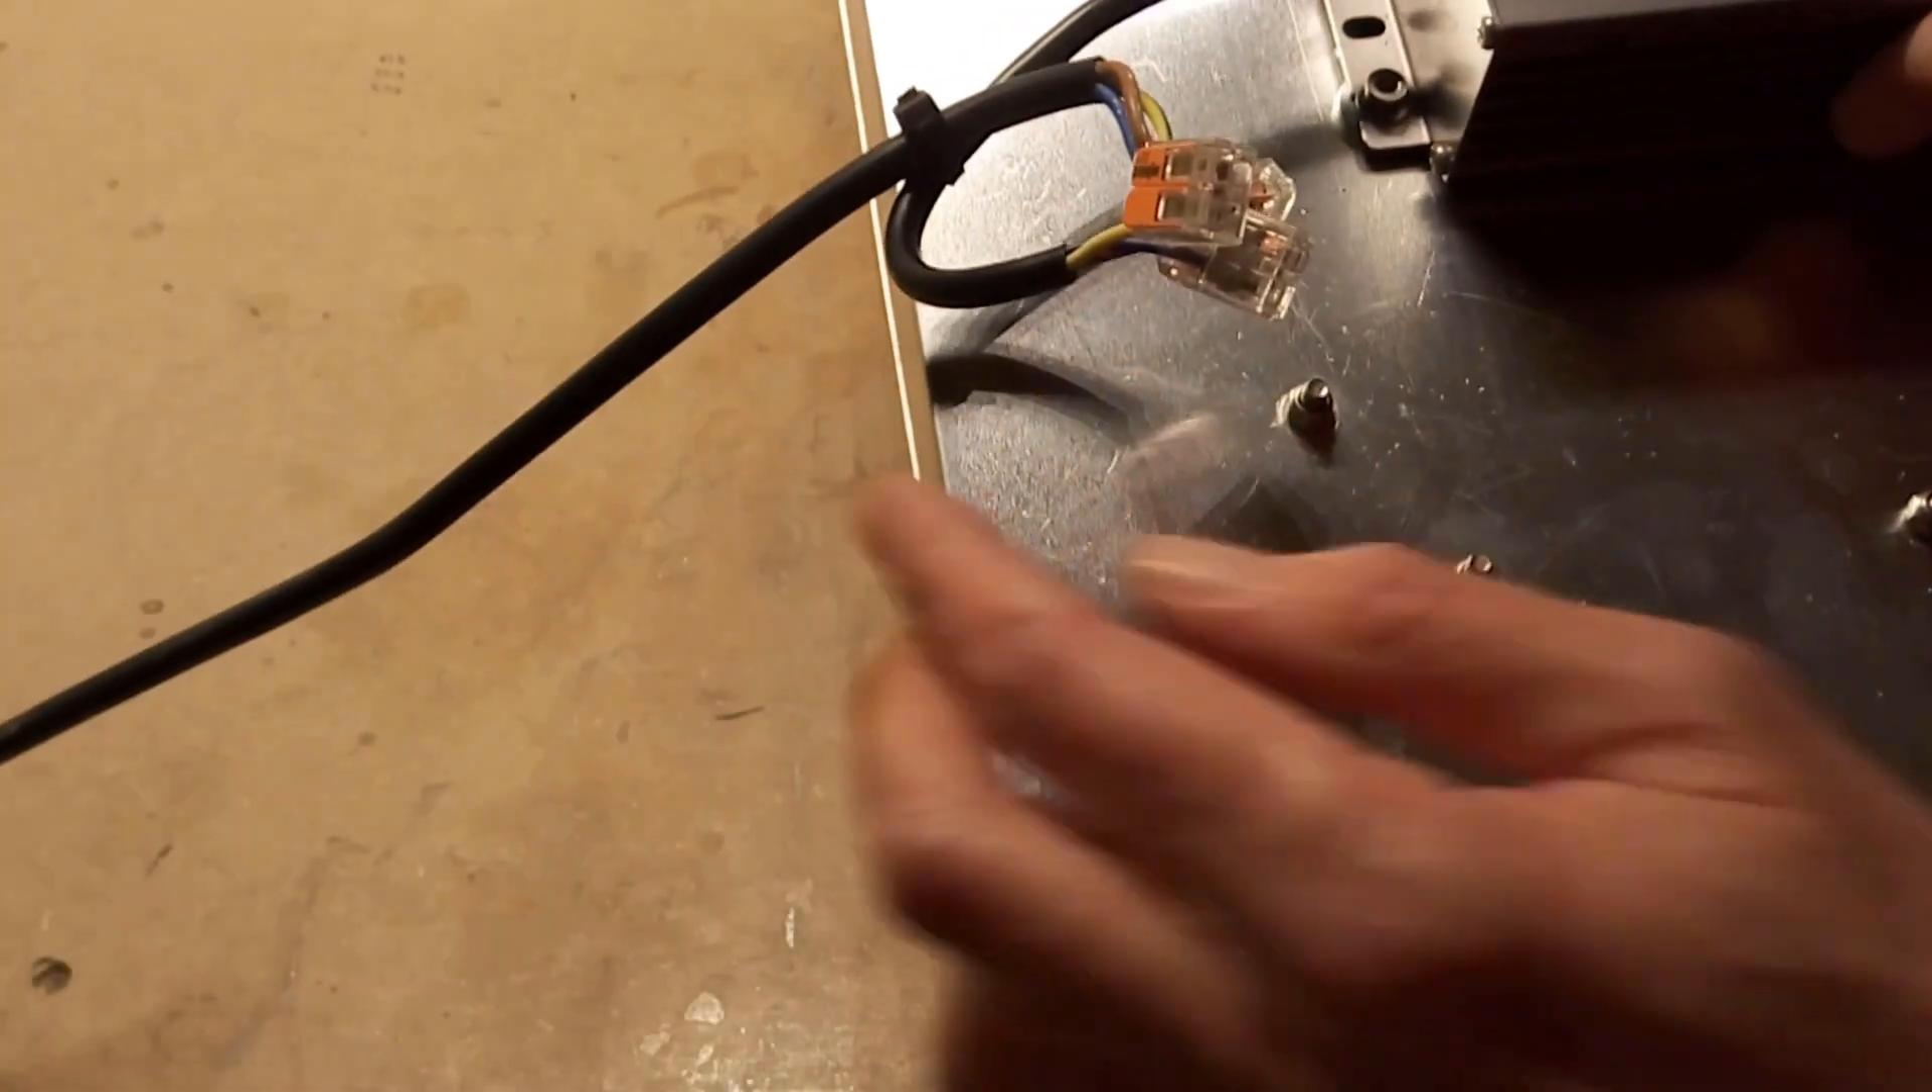I decided to use these clips as you can see to join the wires together.